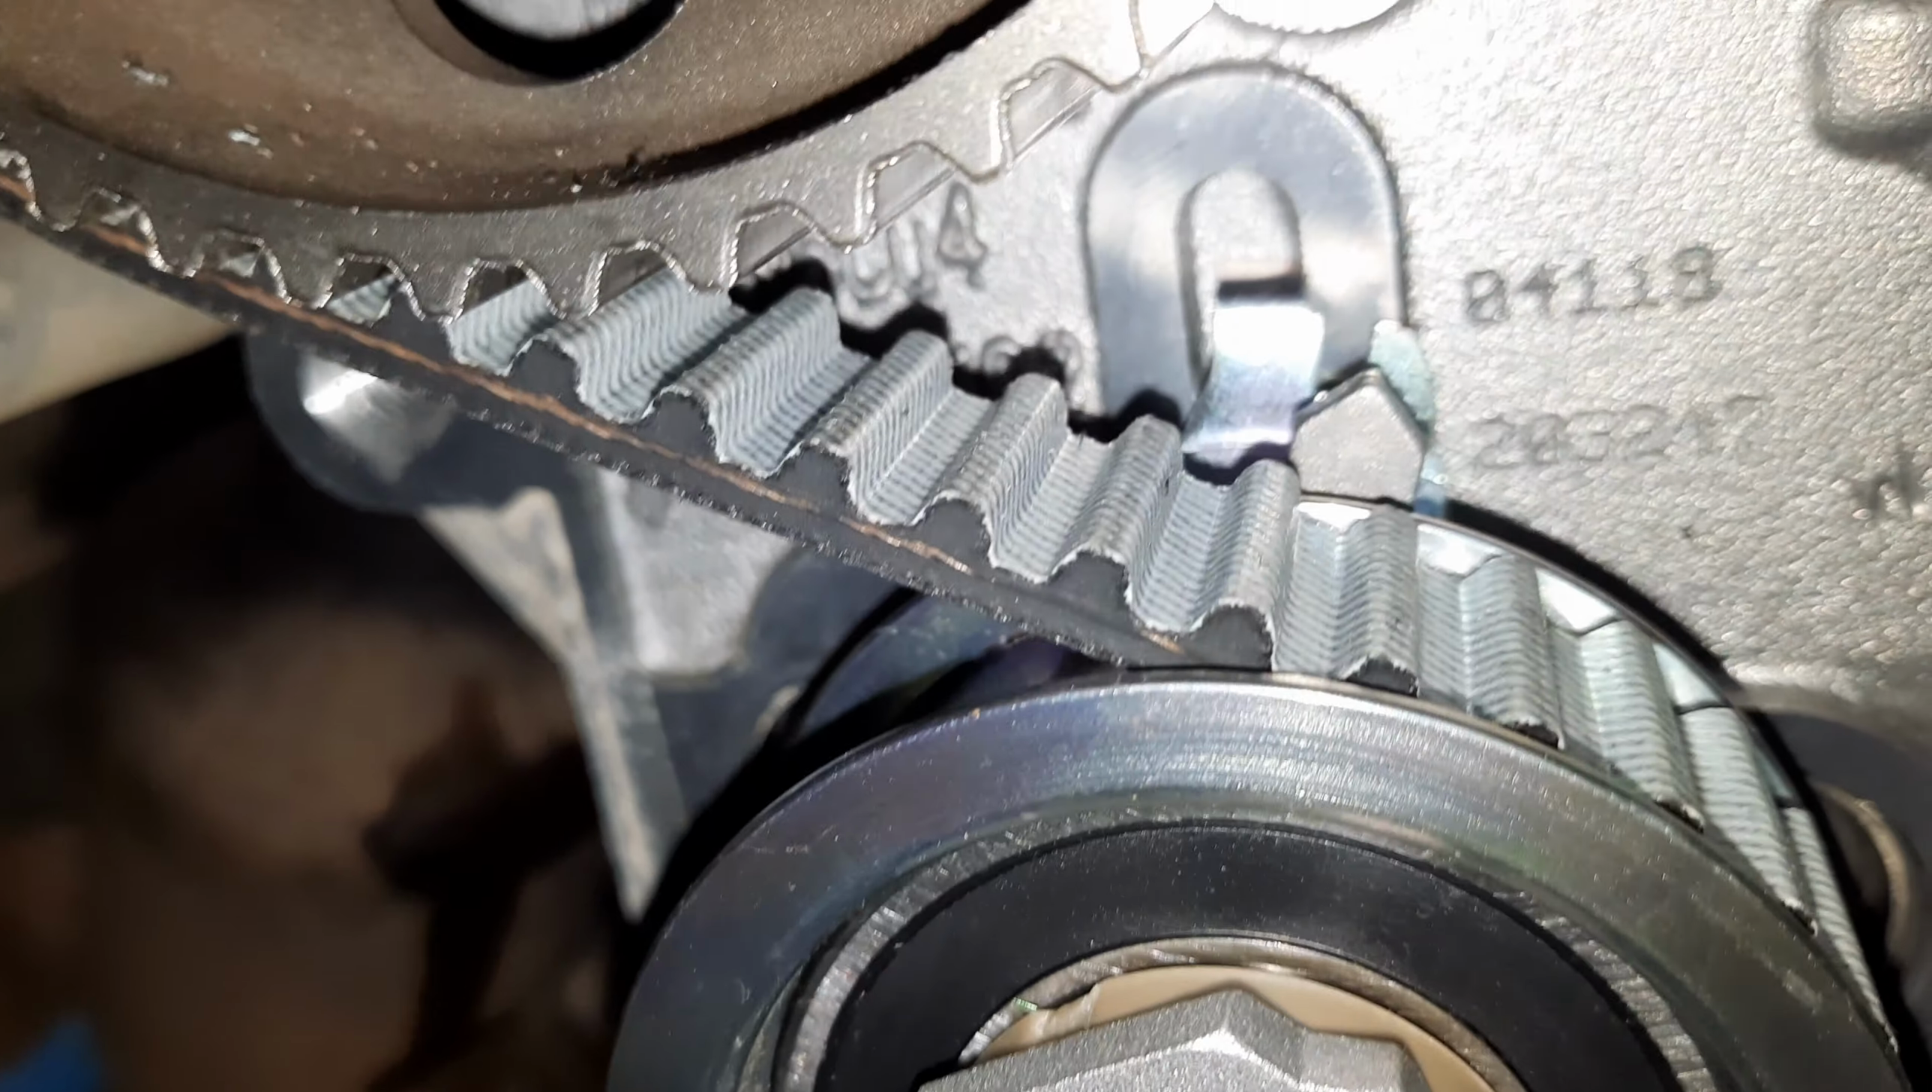Então aqui tá instalada a correia.